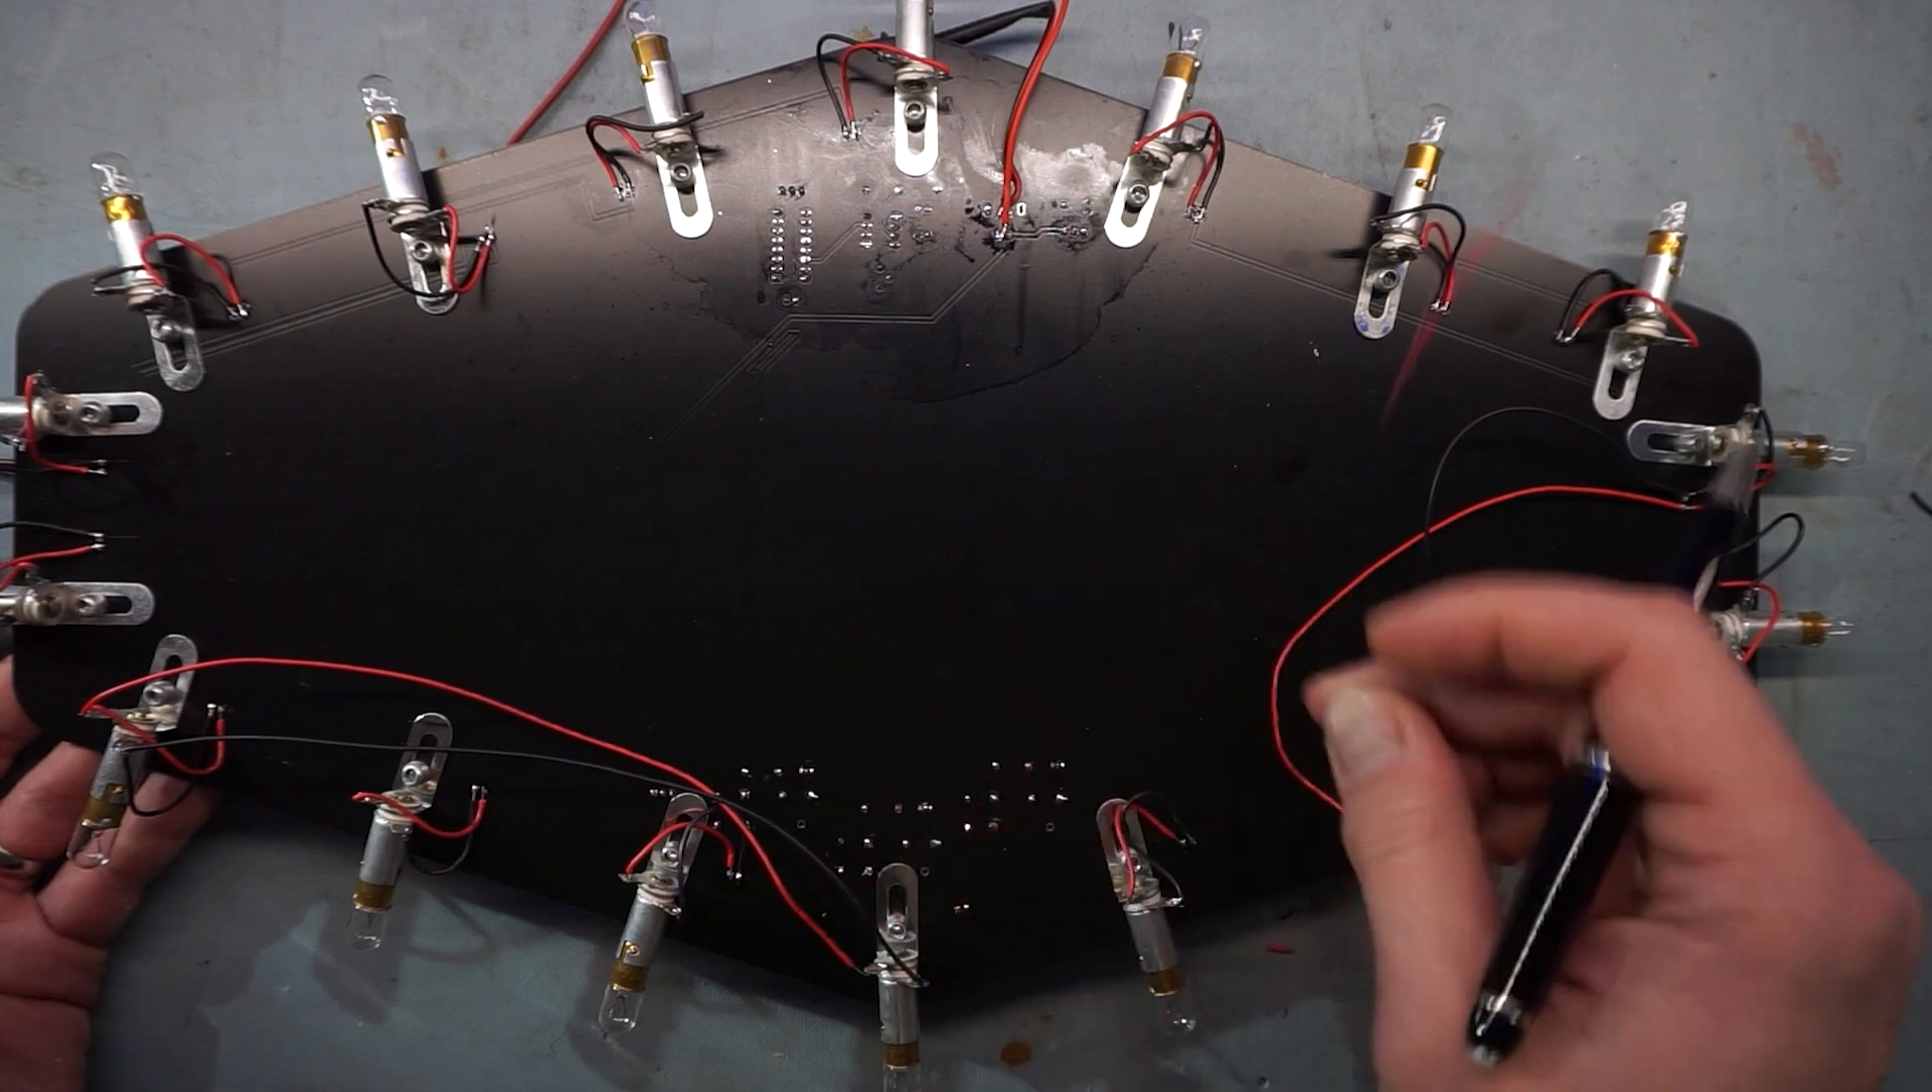Everything's hooked up. The bulbs are all in. Everything is soldered to the rear of the board here.